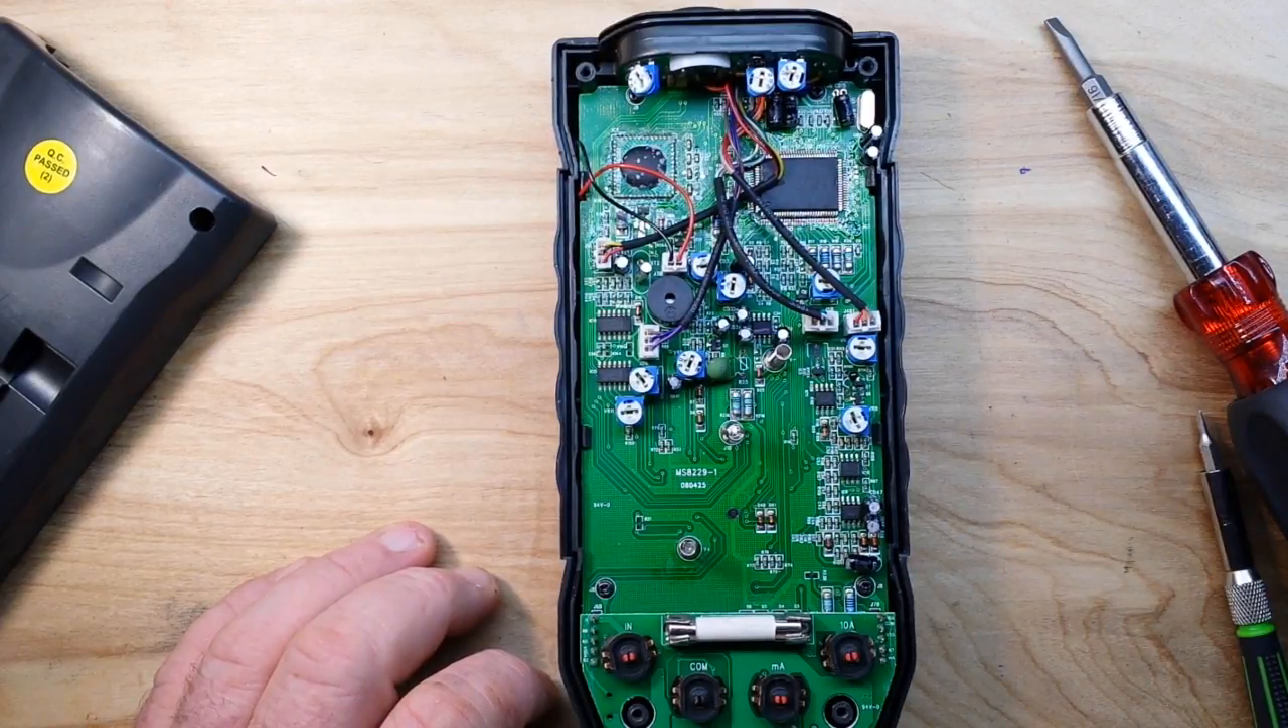Alrighty so I got the back cover off and we're inside and you can see we have an HRC fuse here 10 amp 250 volts.